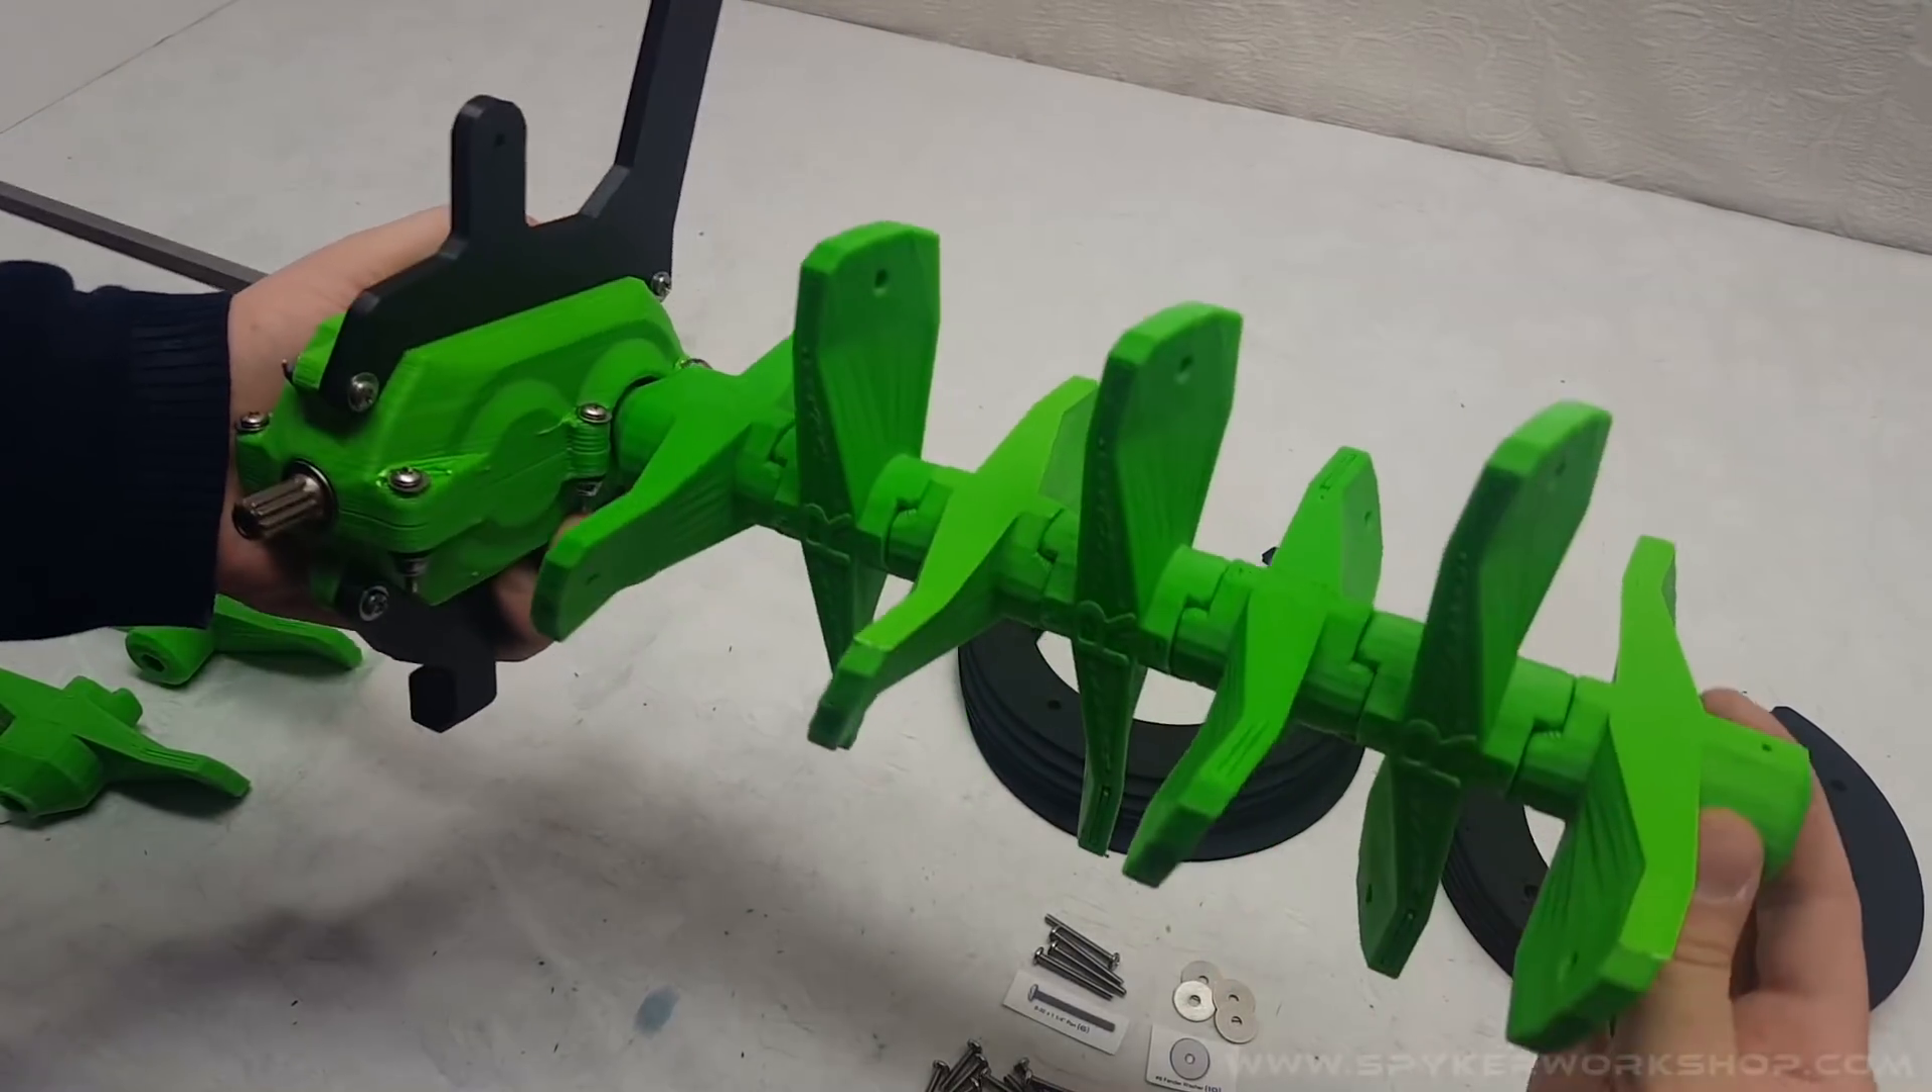So here is what the right auger should look like once you get it installed.